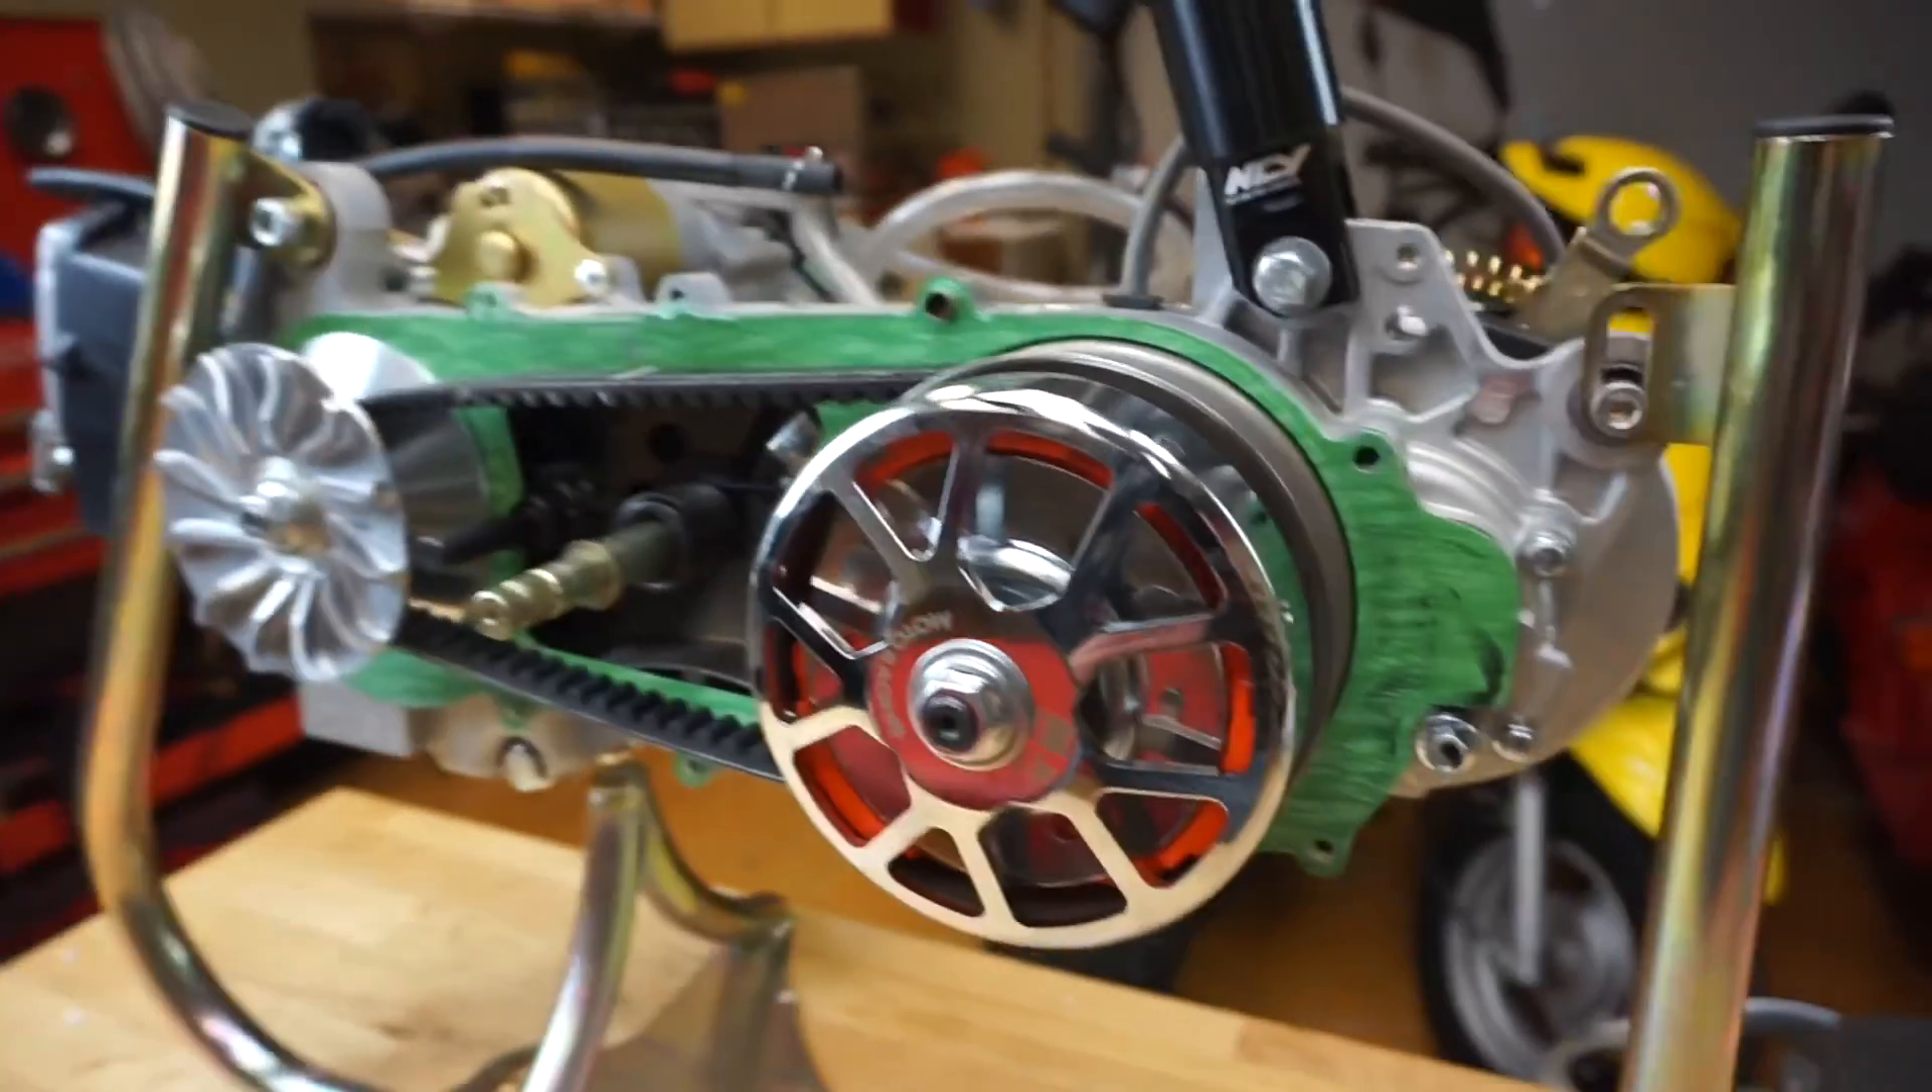I'm going to crank these down but then all i have to do is put the cover back on and we are done.